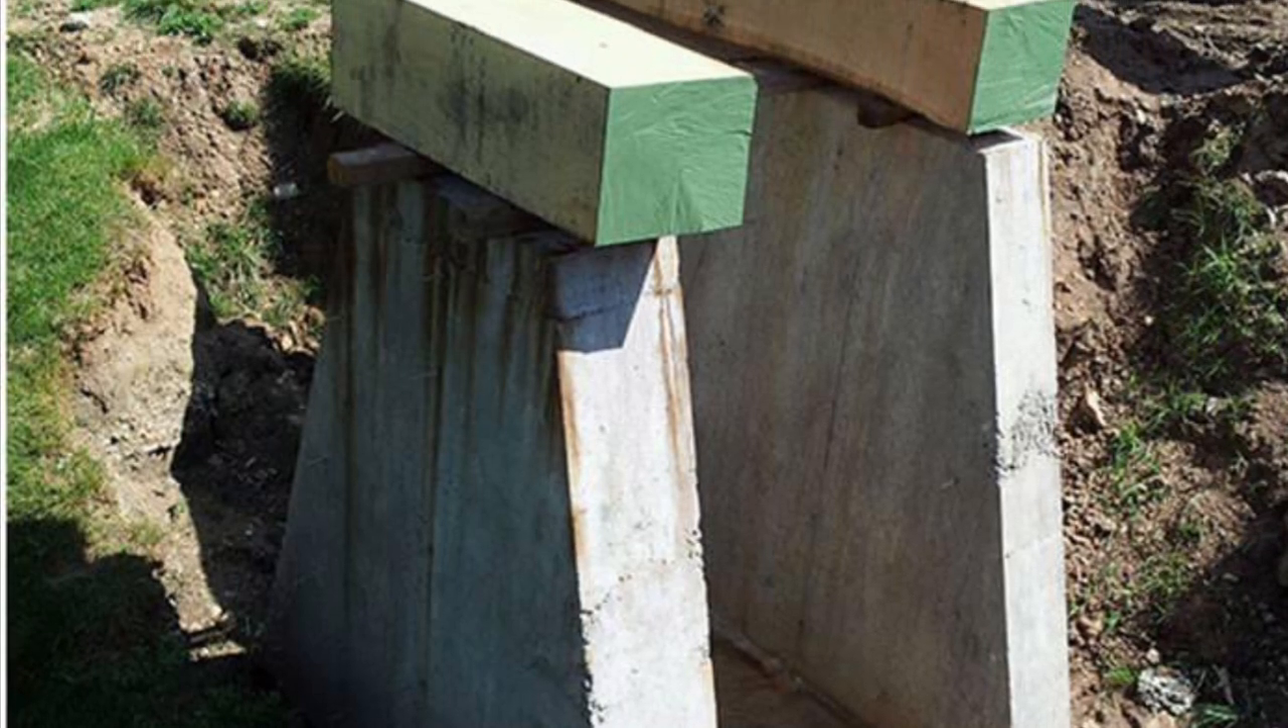Then the carrier beams were mounted on top of the piers.